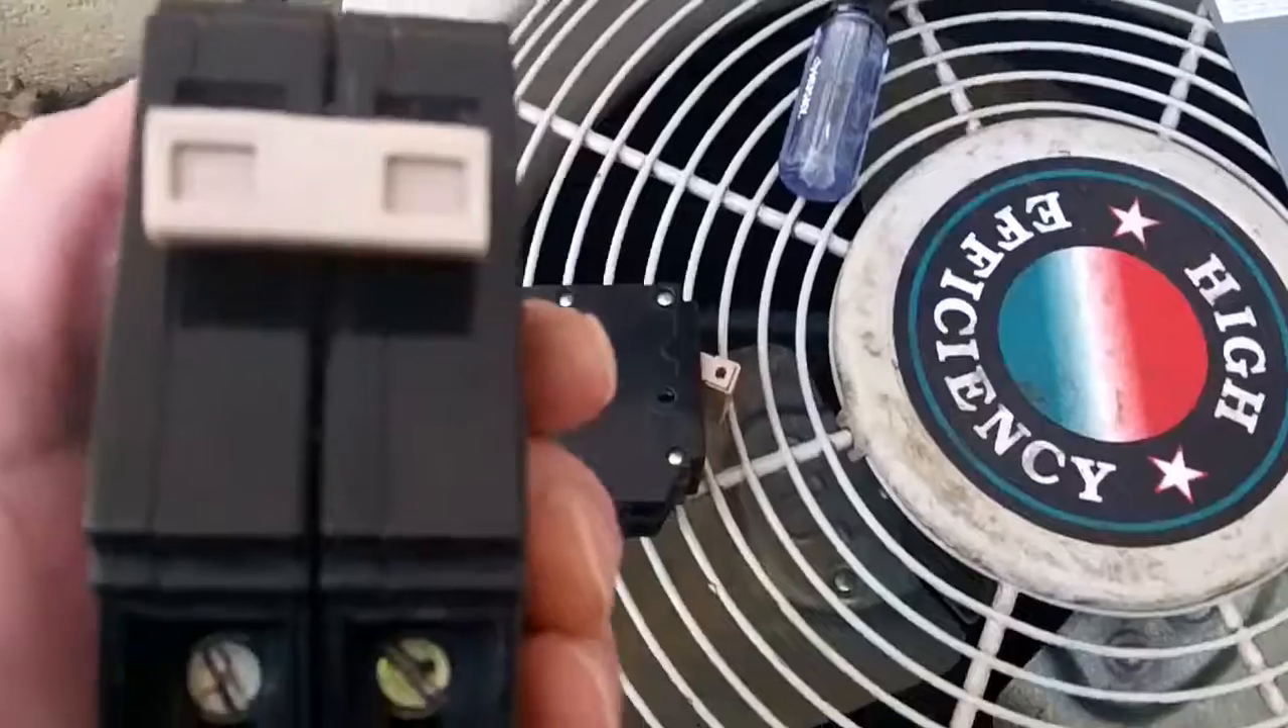Alright, so I got the breaker out.